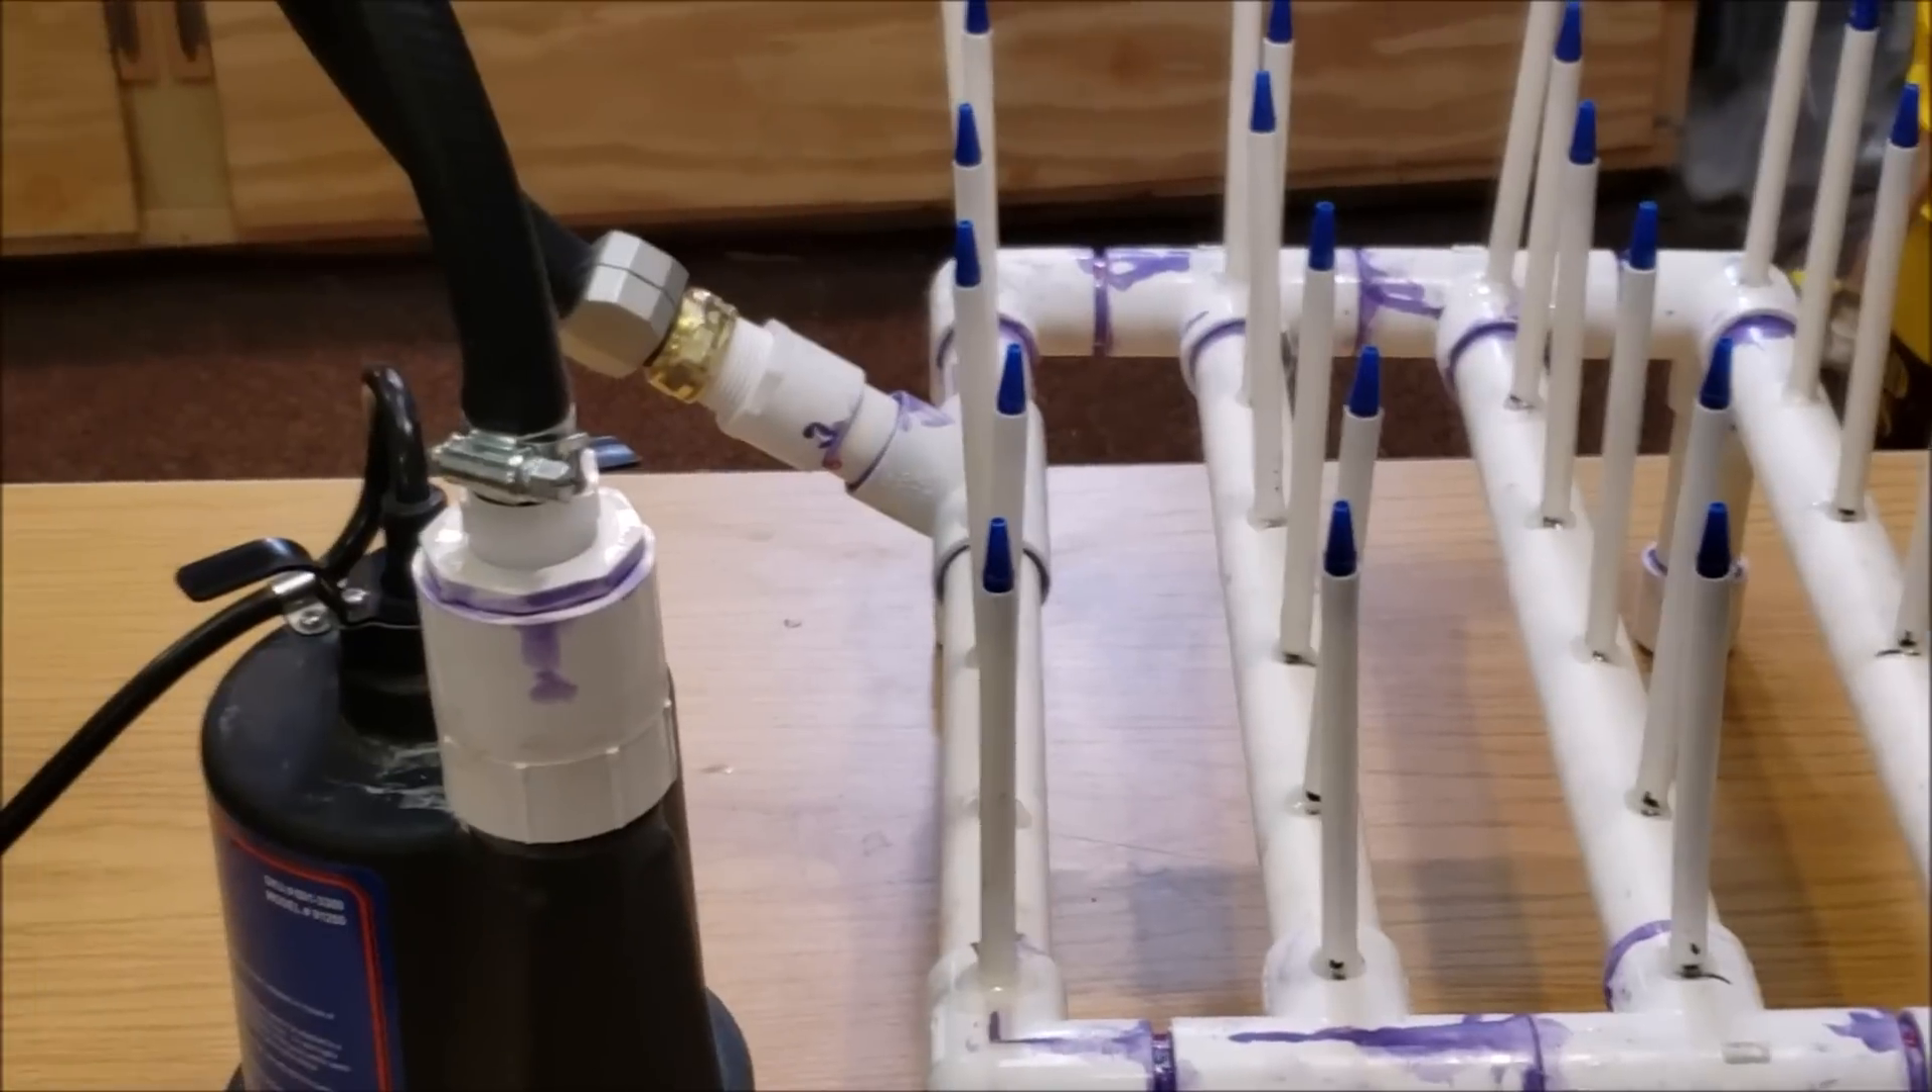Uh you can see here's the finished product i've got the pens all glued in place.